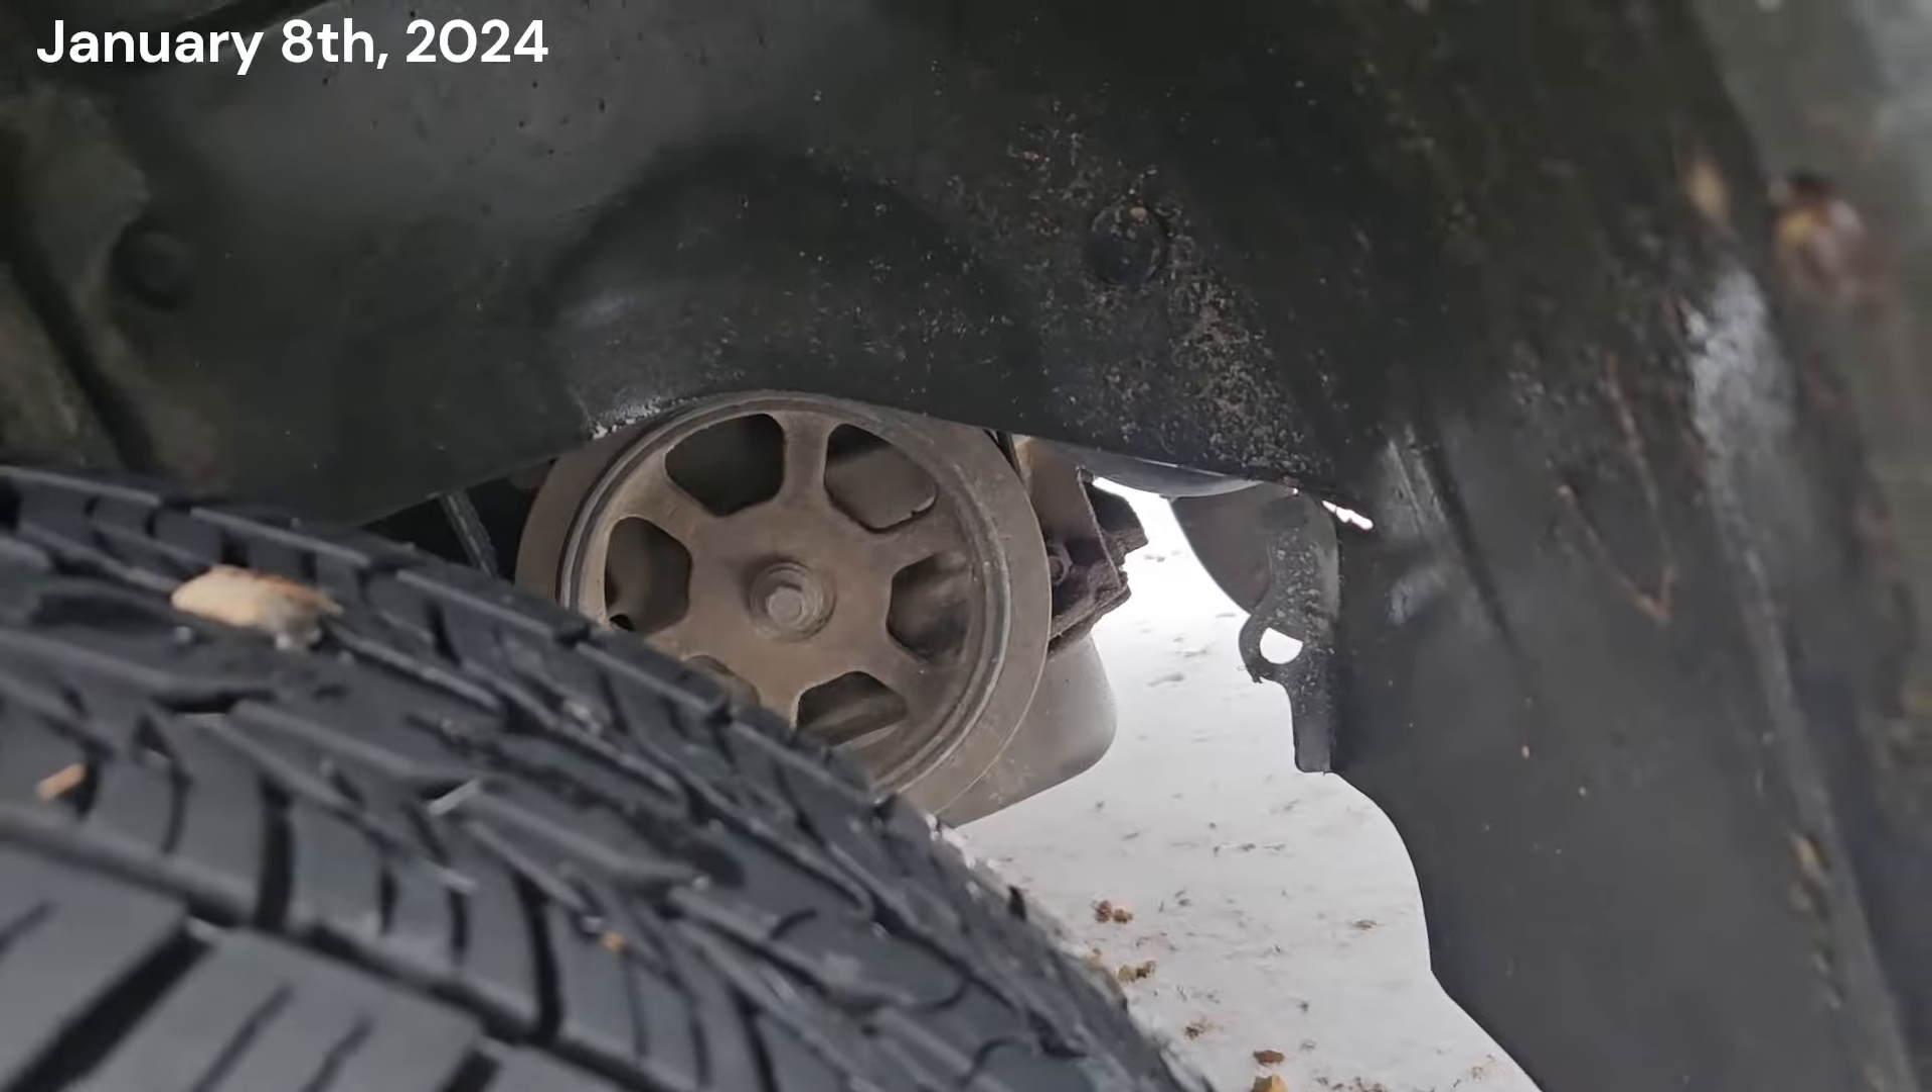I should have a cover to go back over here, uh, because we're missing the plastic cover over the crank pulley and stuff.